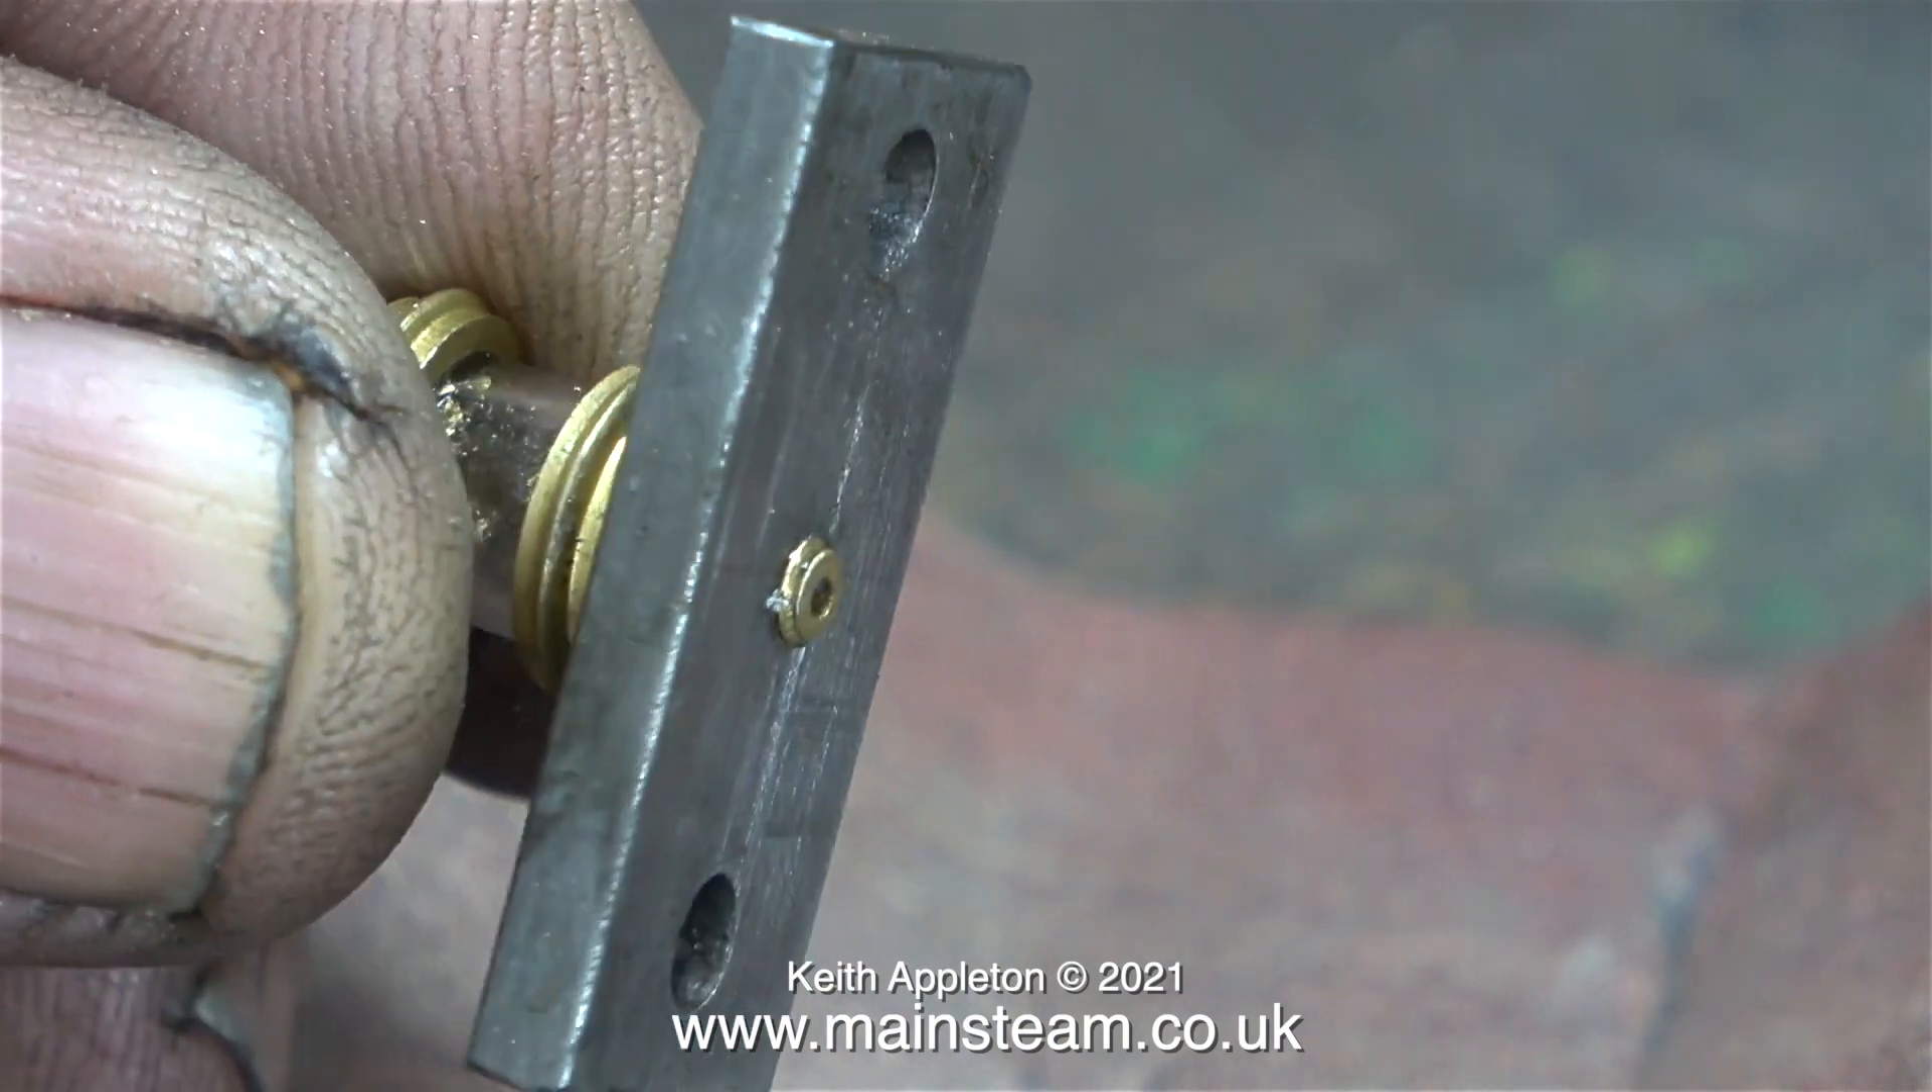Here's a close -up to show how much of the brass was sticking through.